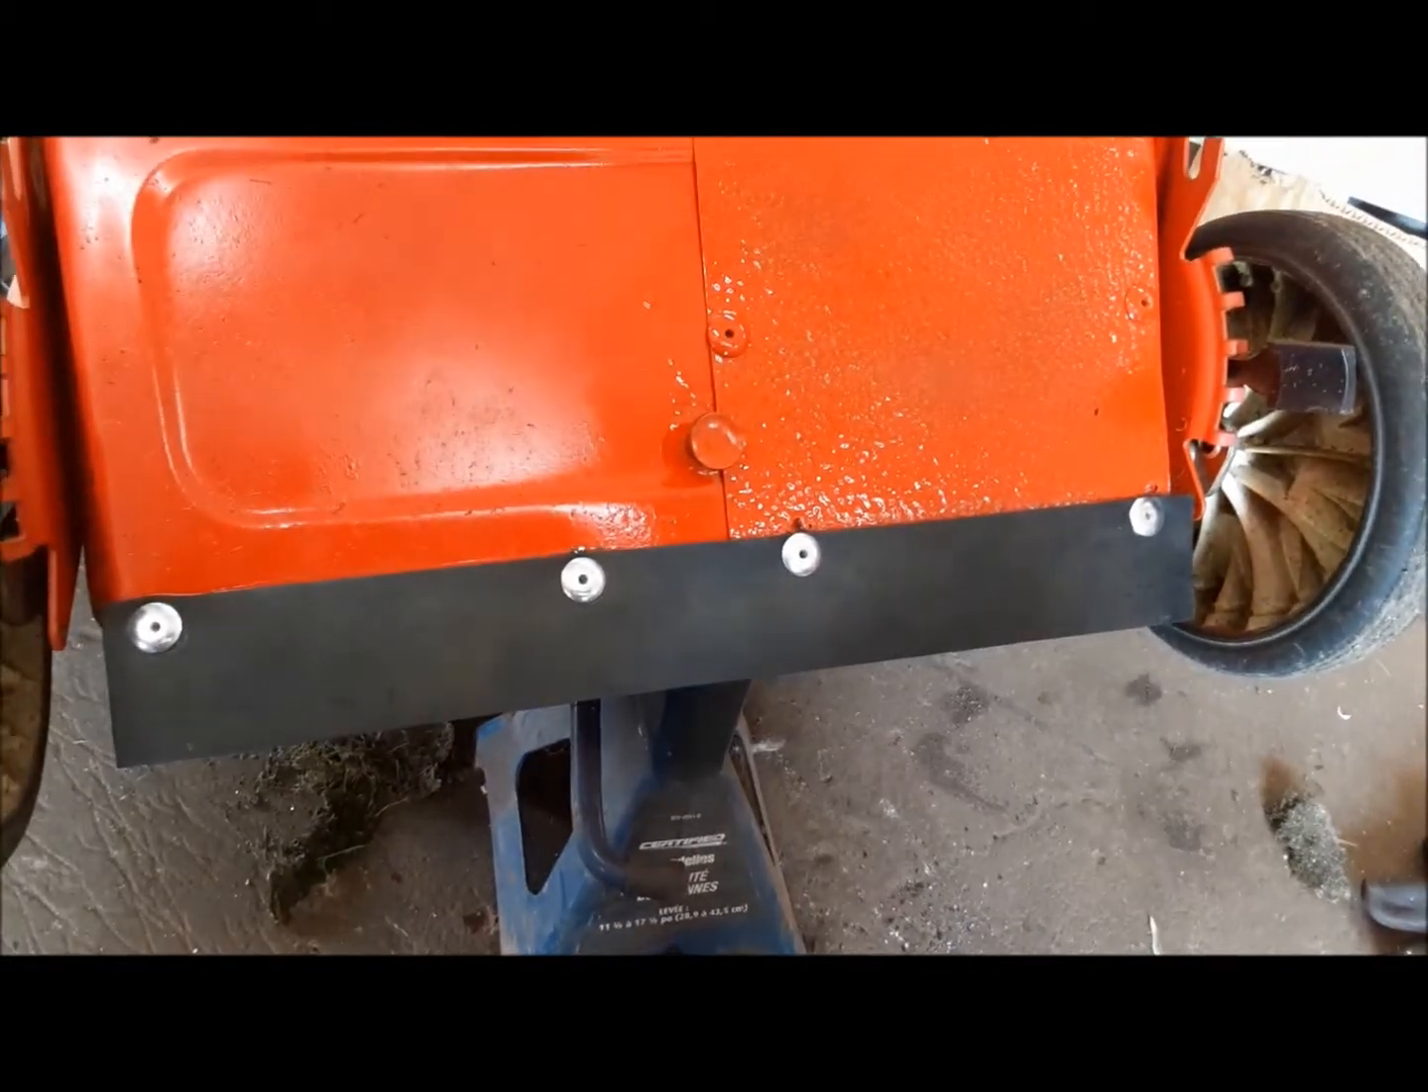I riveted a little patch over the hole in the door and then I riveted a piece of rubber skirting on the bottom of it just to keep this from getting hit in the face with rocks.